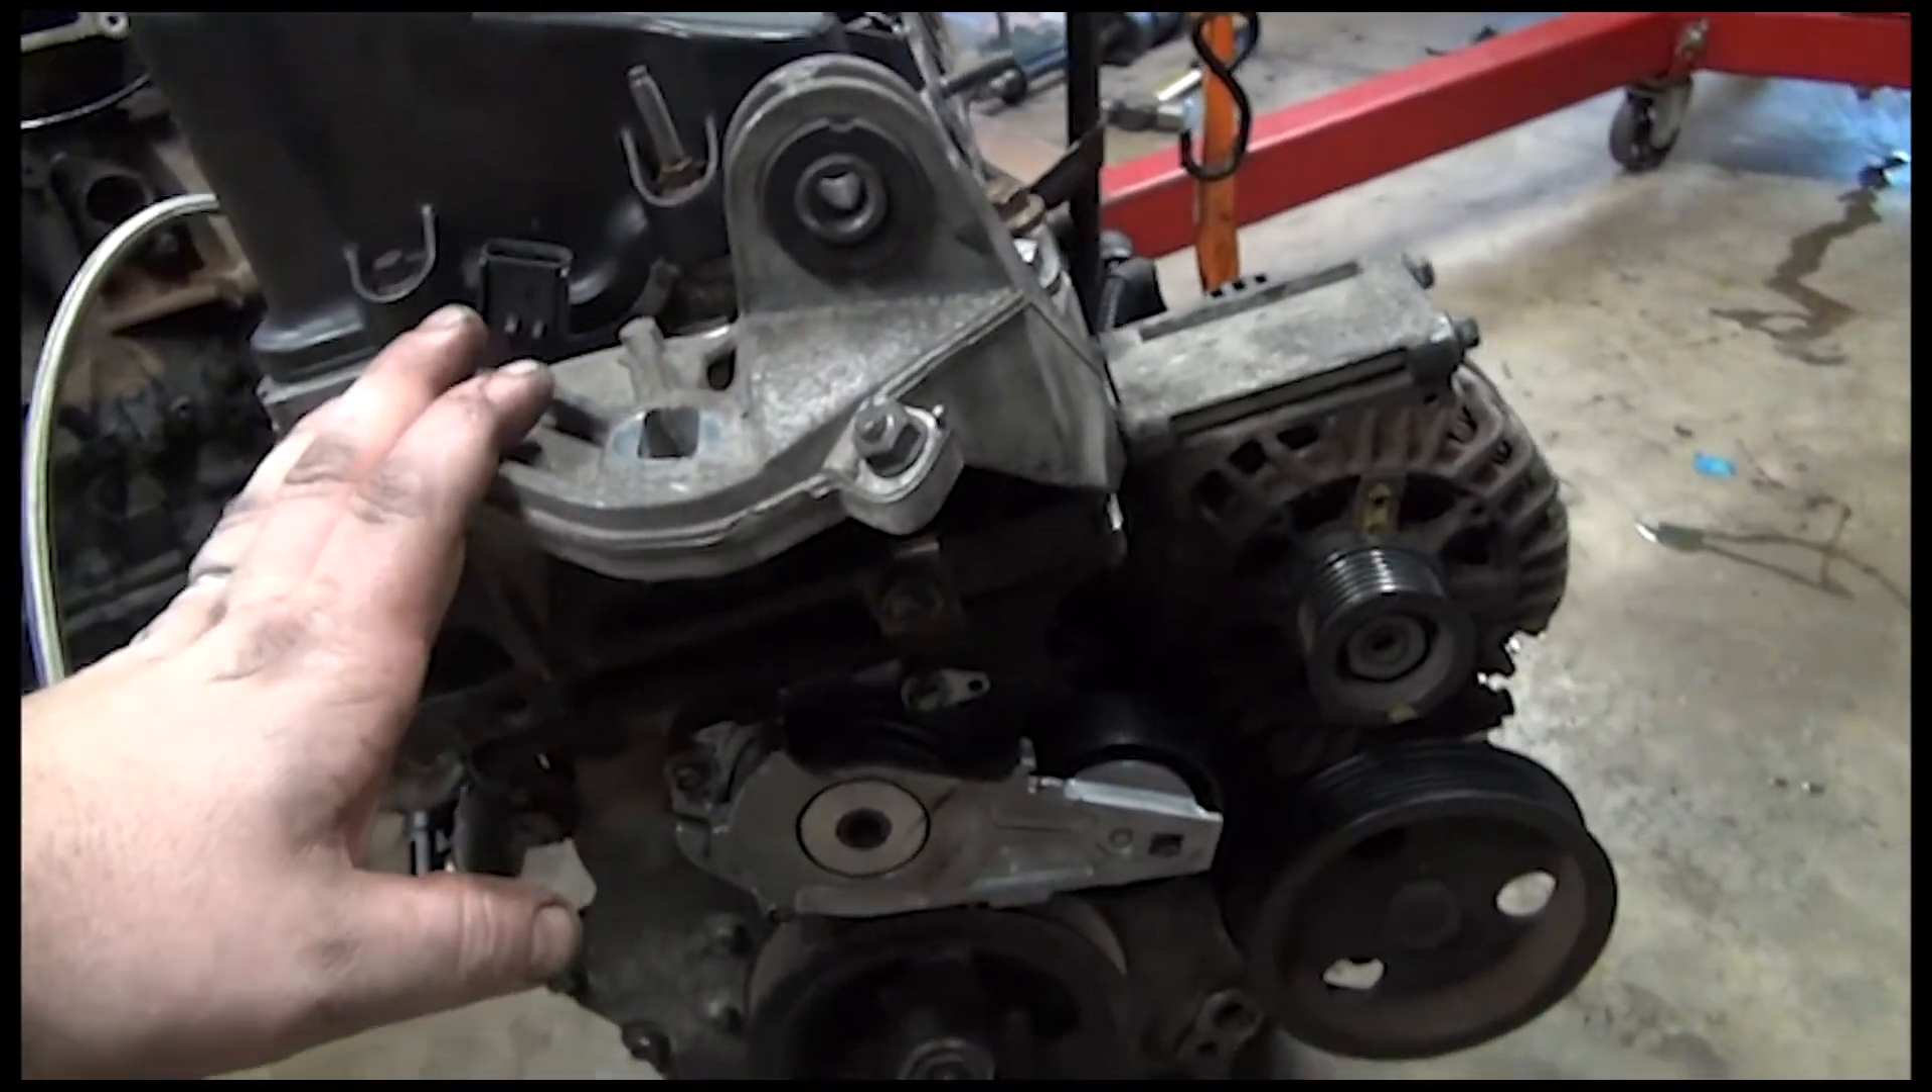This is my Upper motor mount bracket So it's bolted on.